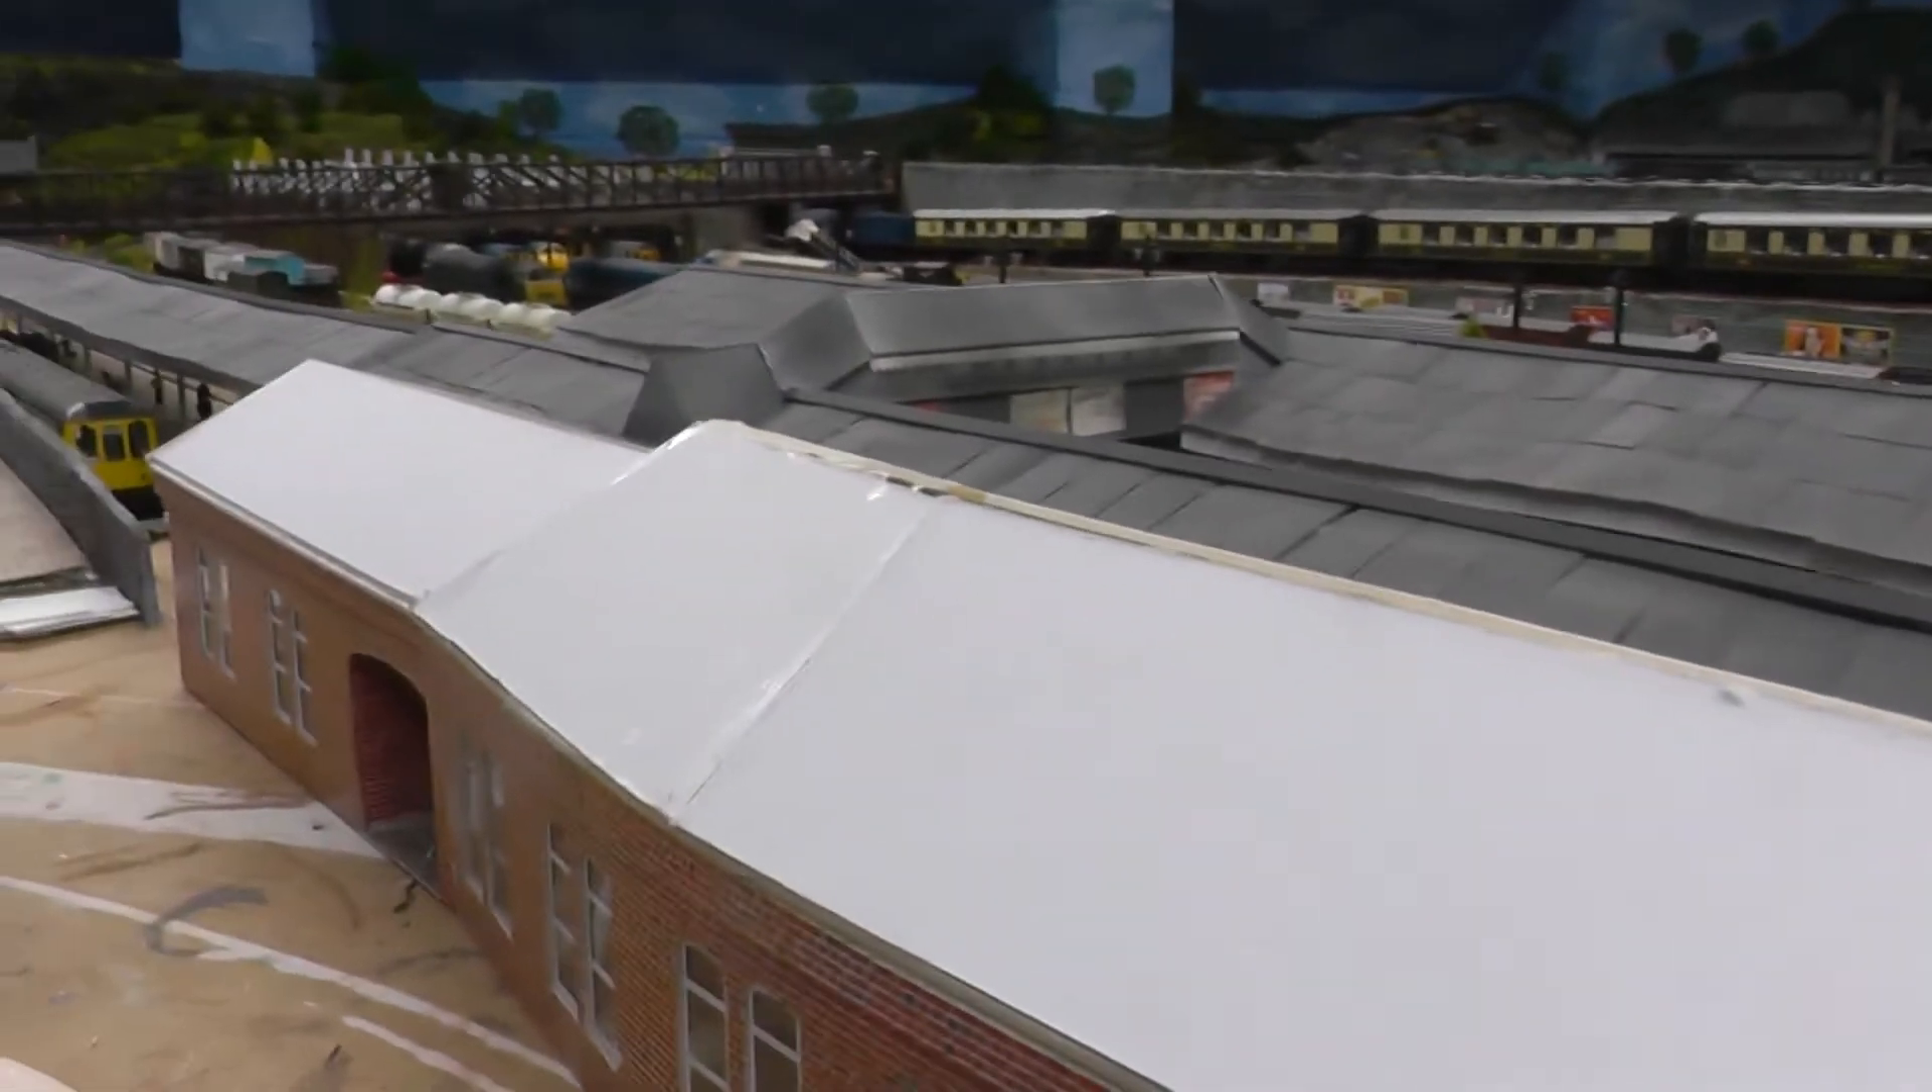Just spent about a constructive hour and a half and got the roof sorted out. All done right through.